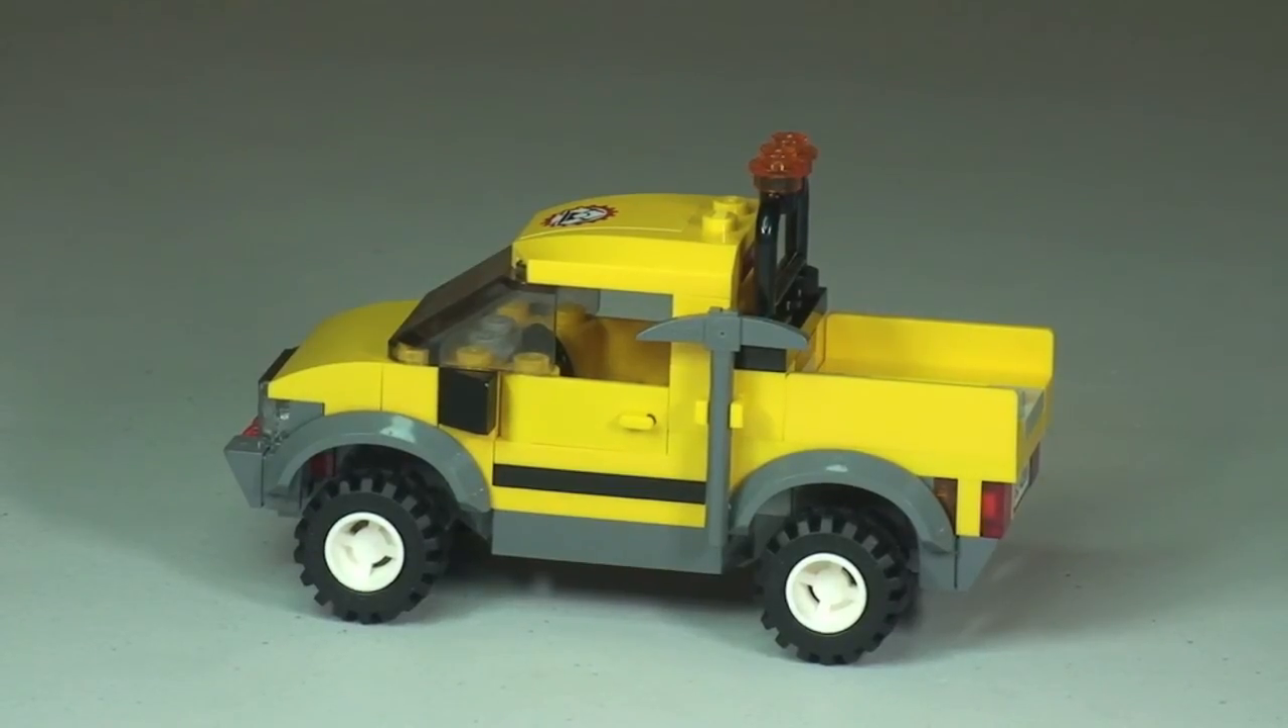Now we can see that pickaxe in position there.